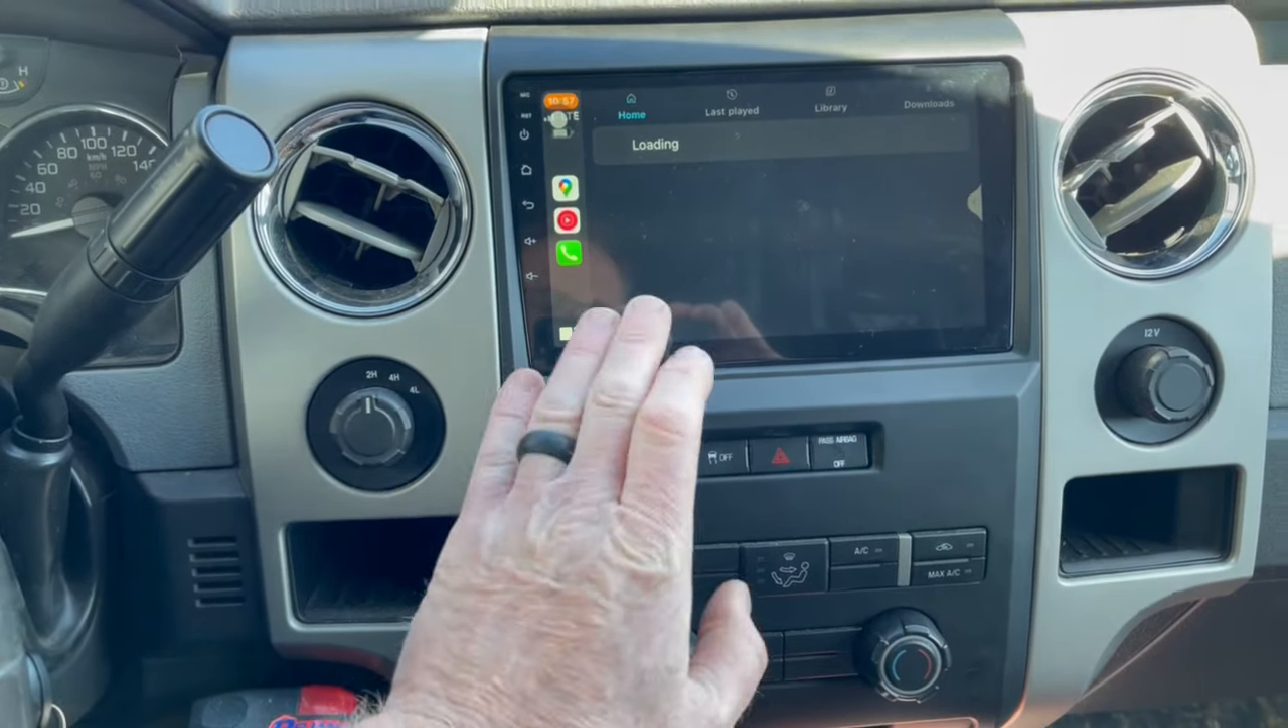All right, guys, so there is the finished product. We've got our new CK Apple CarPlay Android Auto big screen in this 2011 F -150, and it looks great.